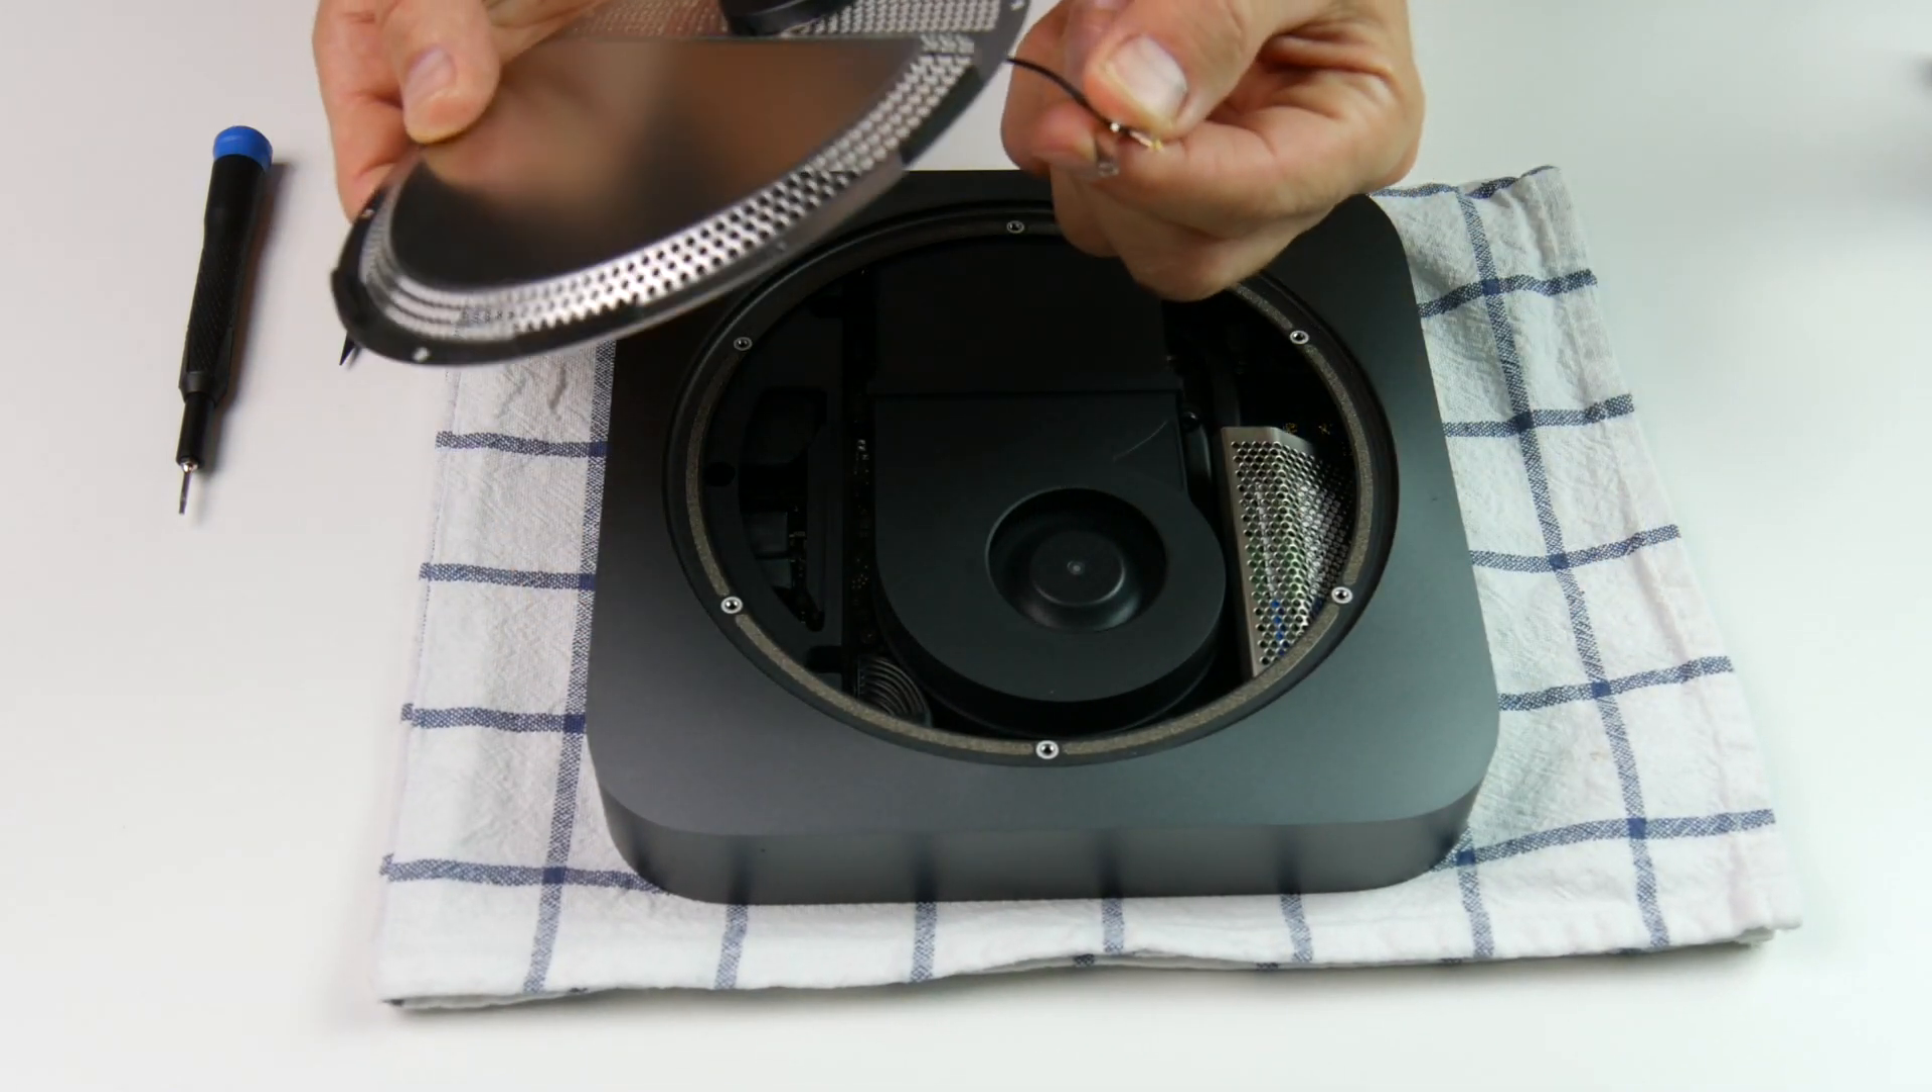Et c'est quasiment fini. Maintenant, il nous reste à refixer le couvercle.